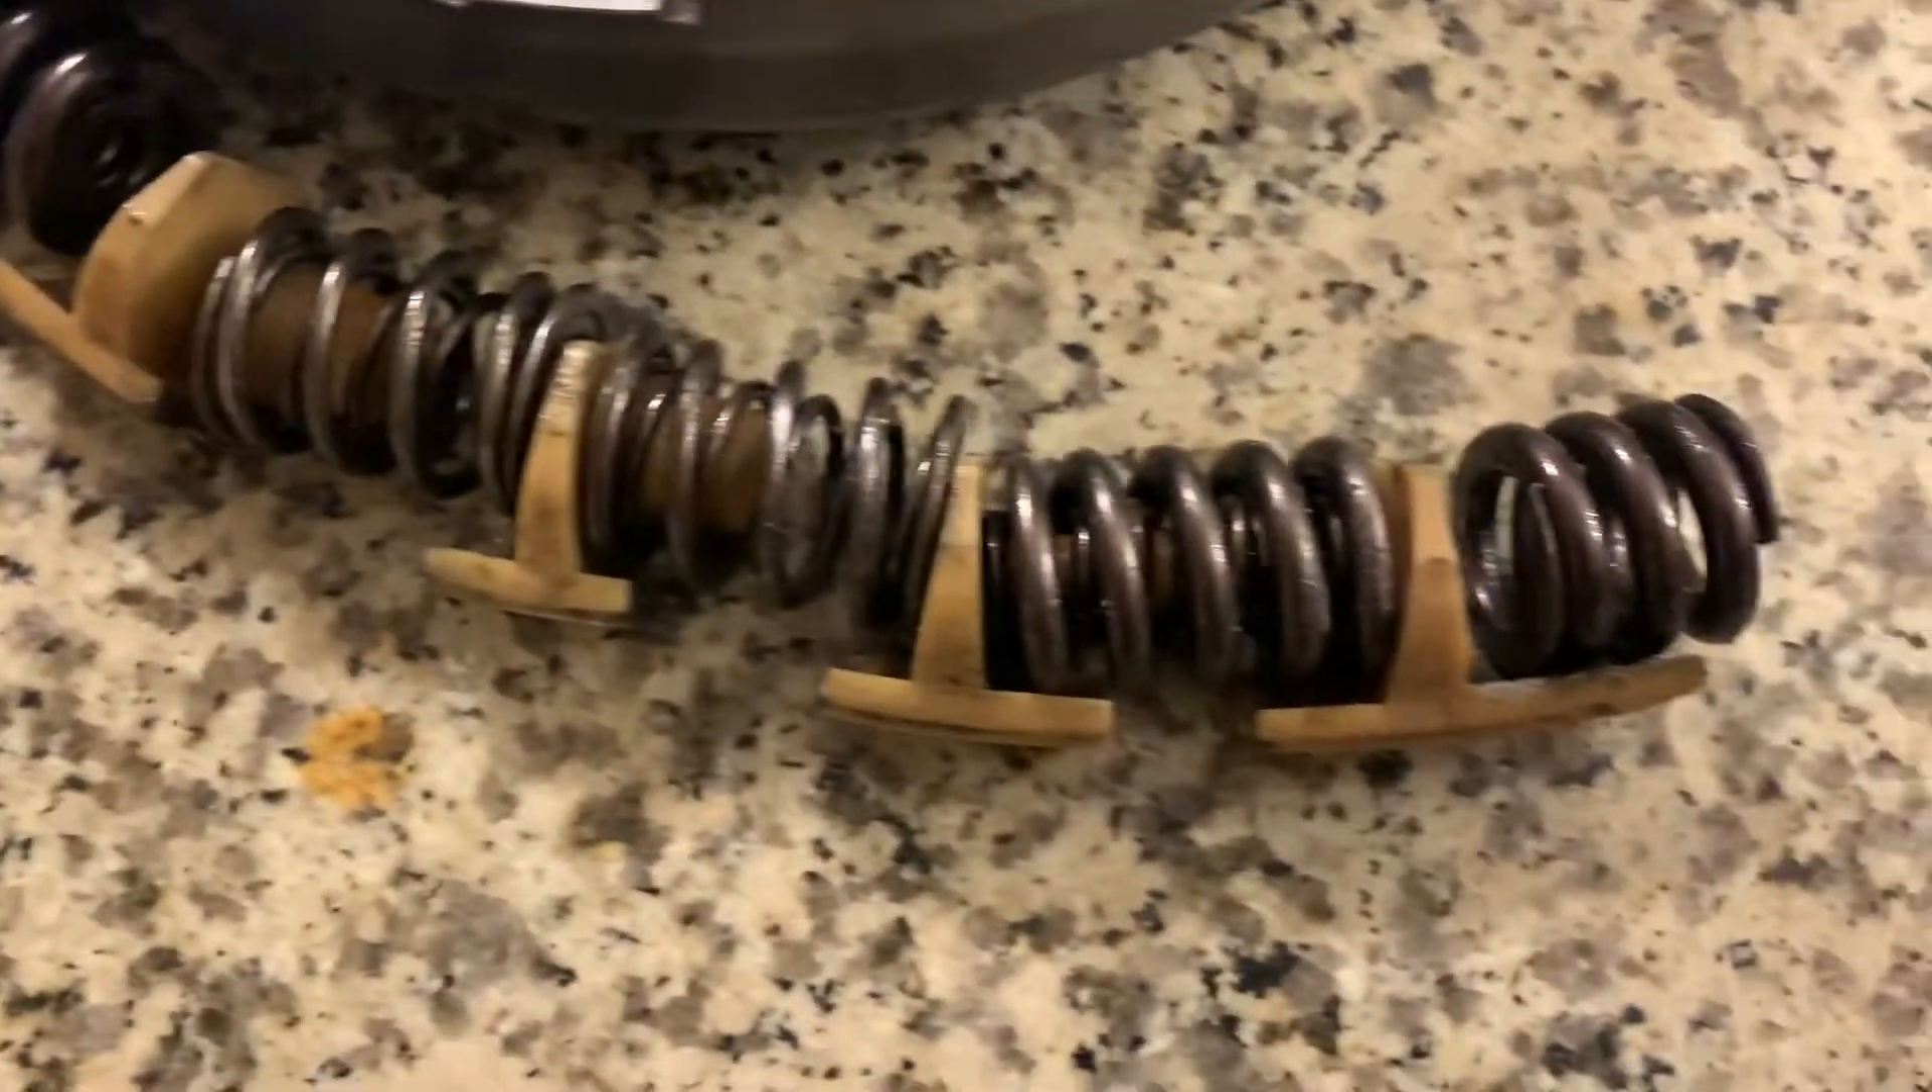So here are all the retainers and the springs removed.